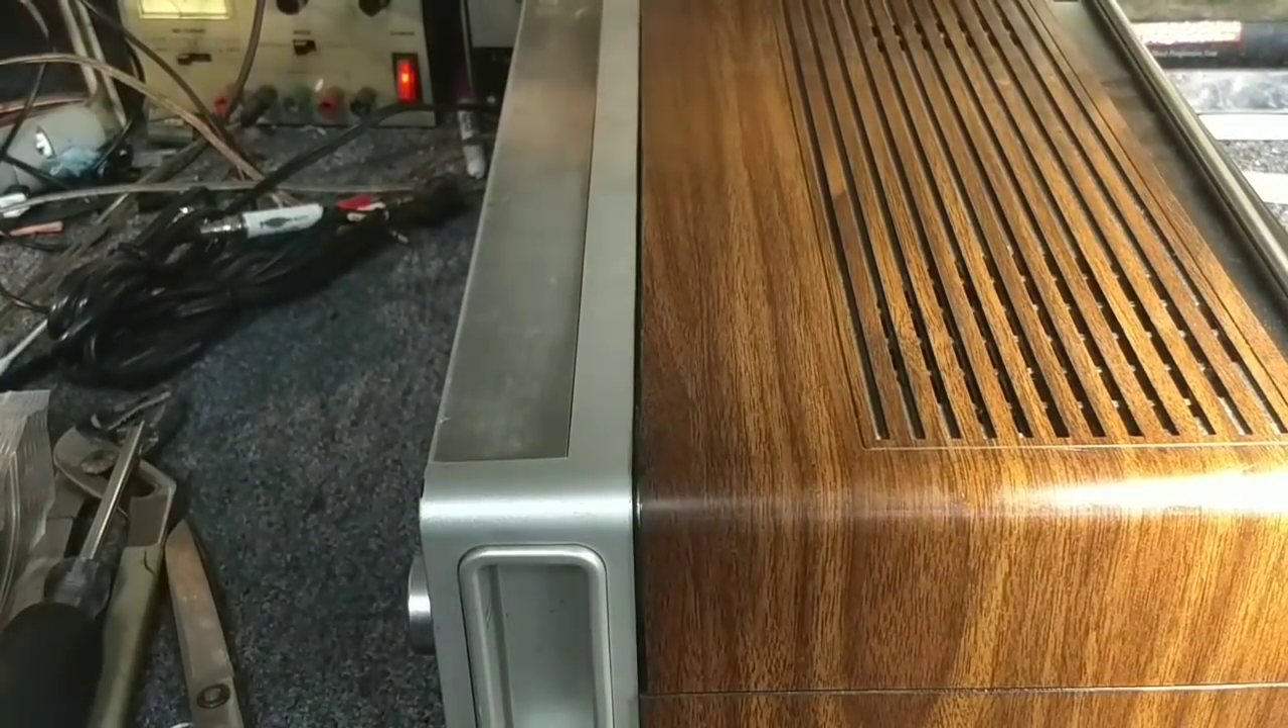Got the lid back on there.